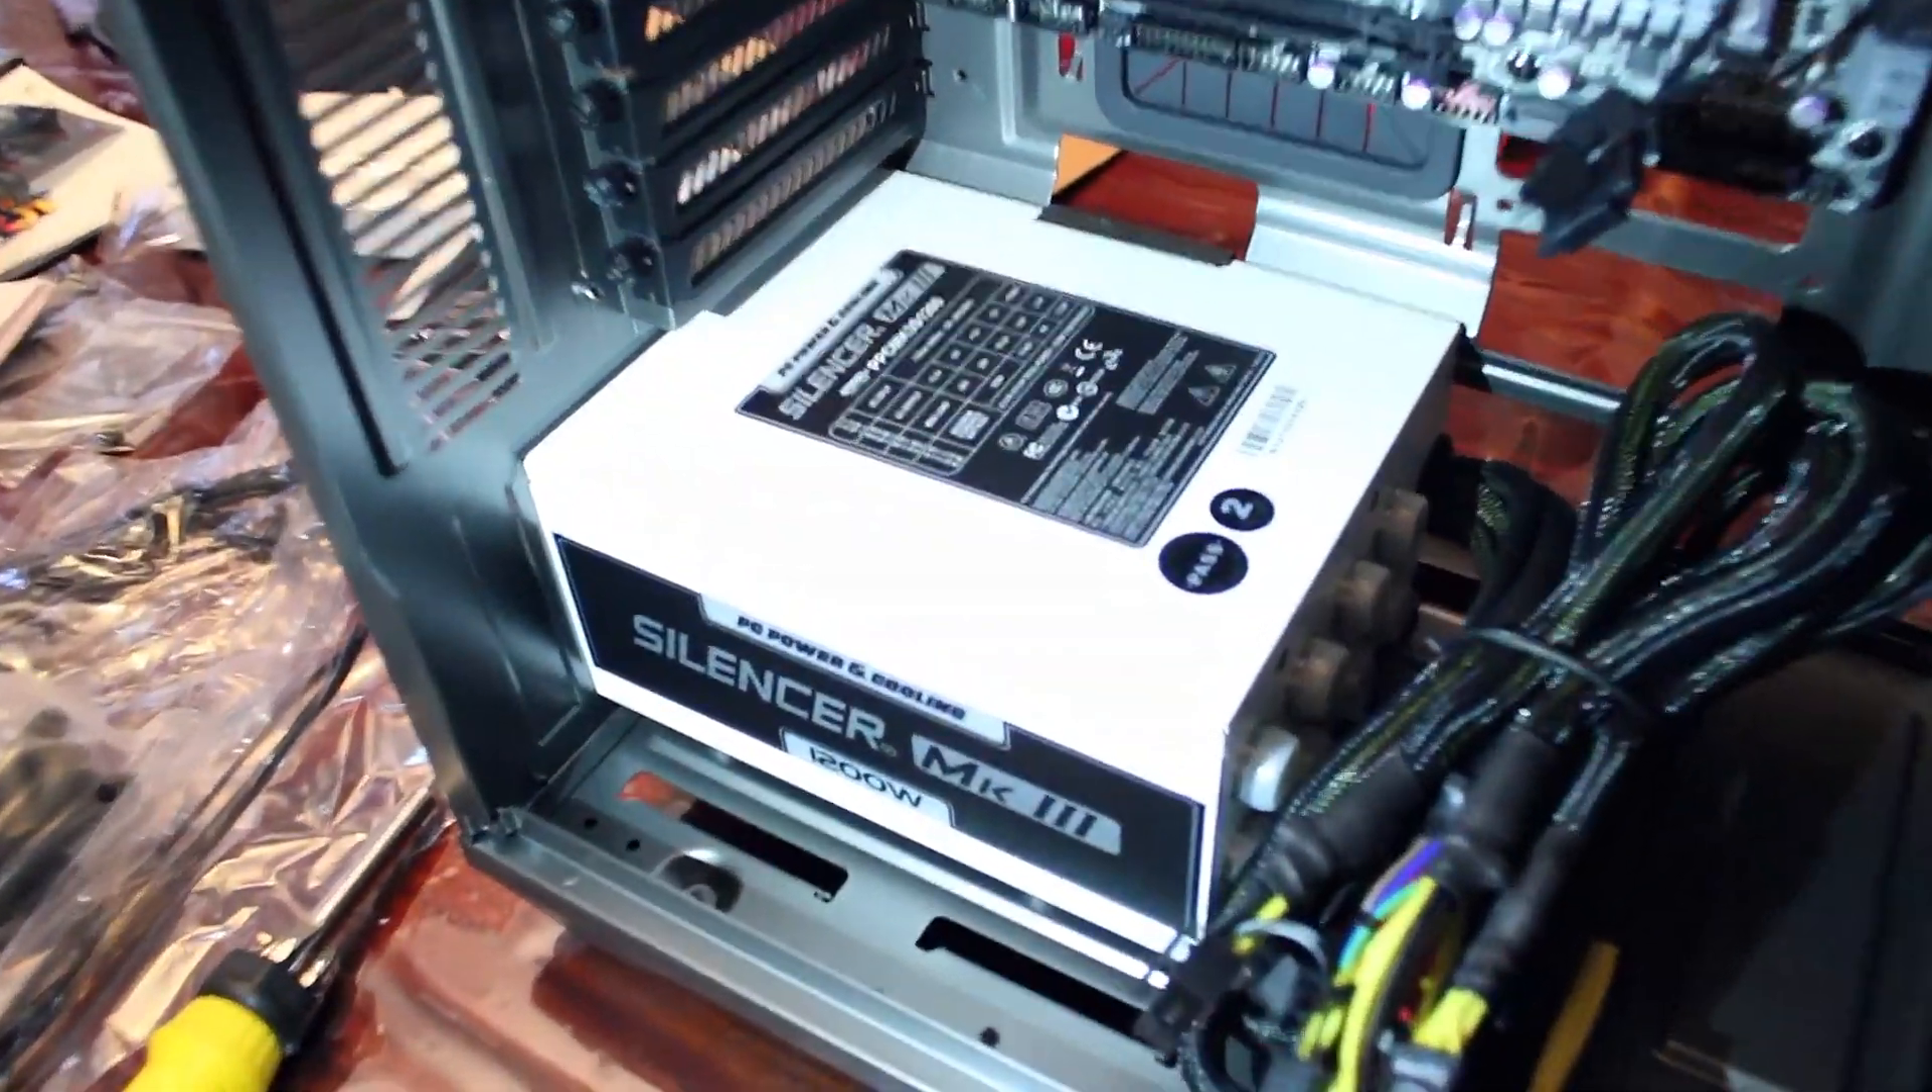So we just put in the power supply there.